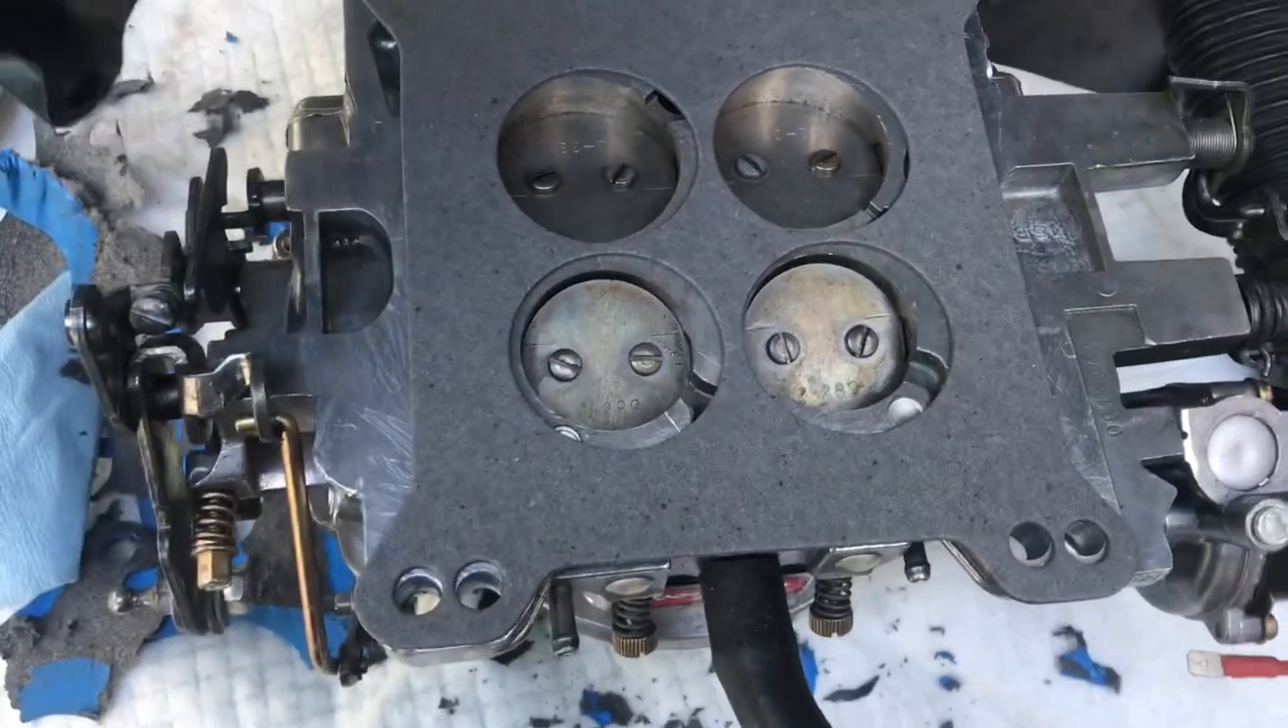All the holes are lining up good.